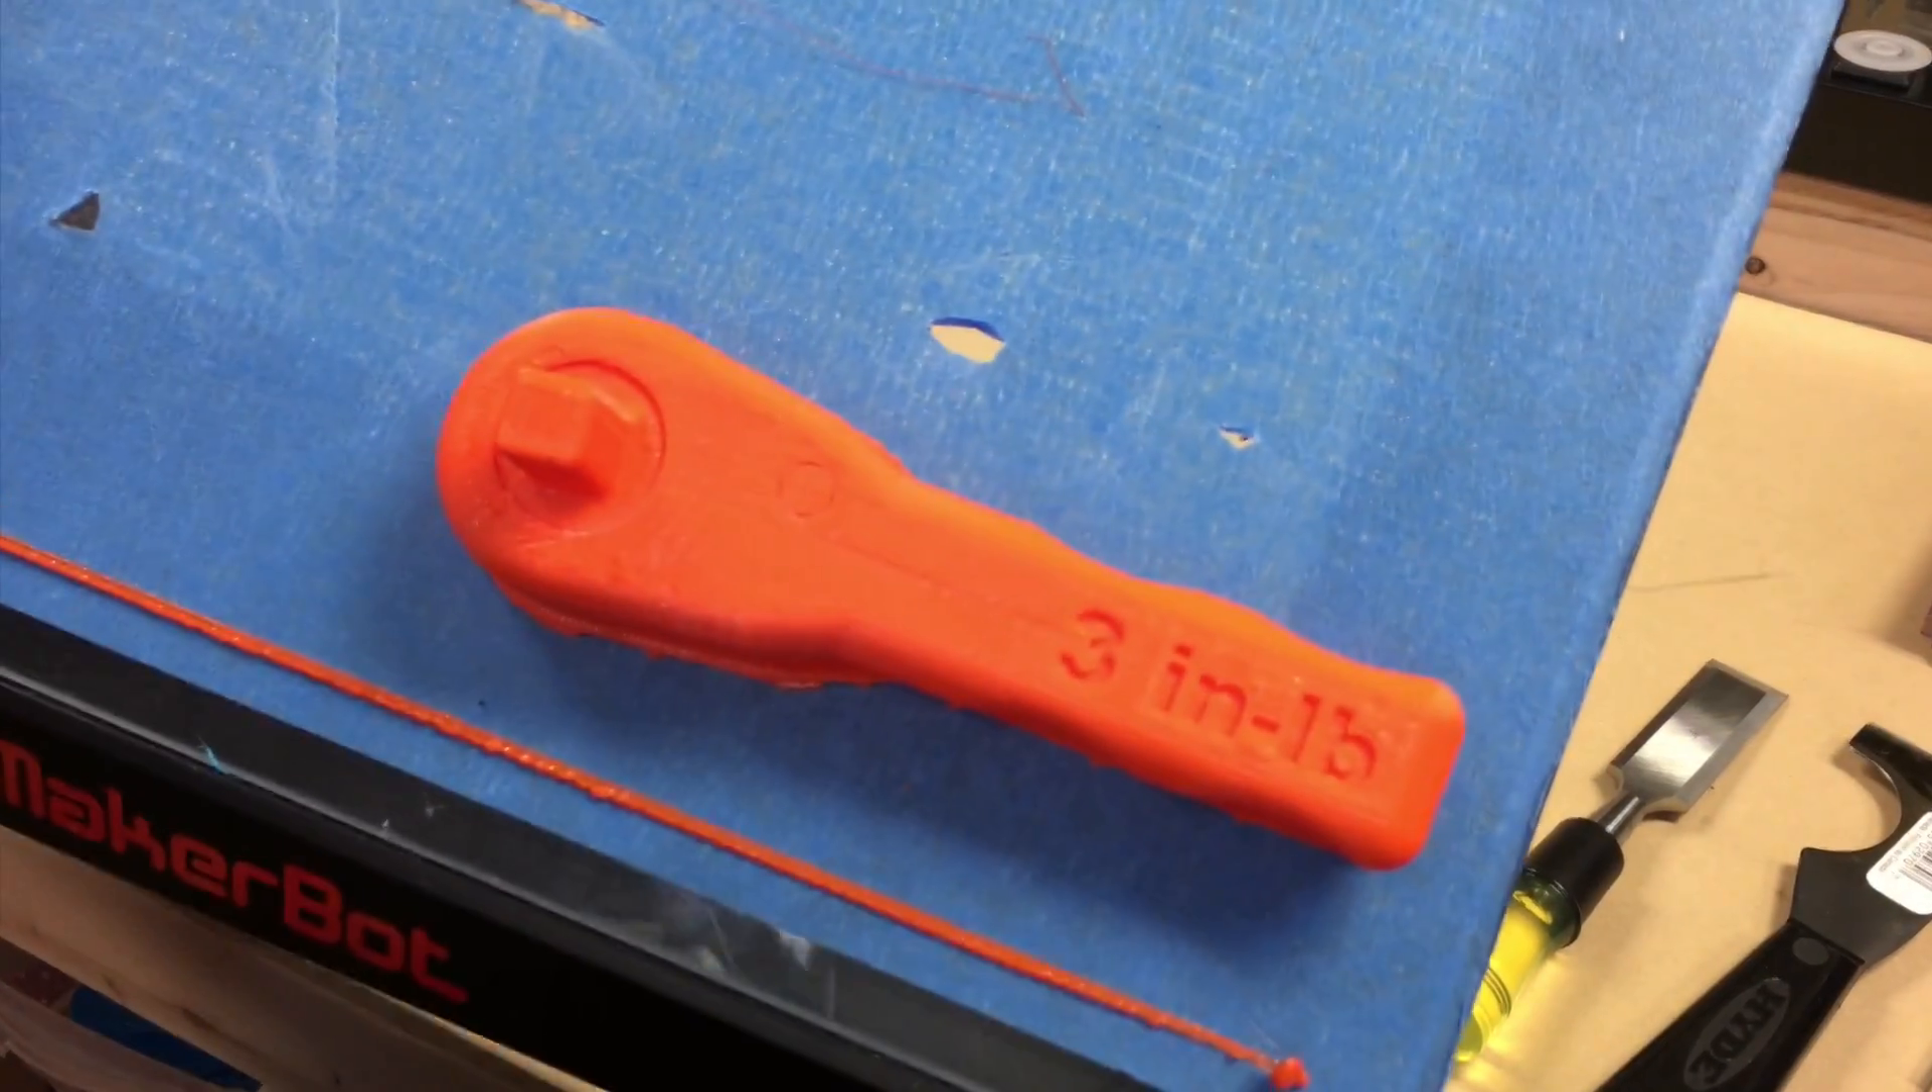I haven't yet taken the wrench off the build plate.